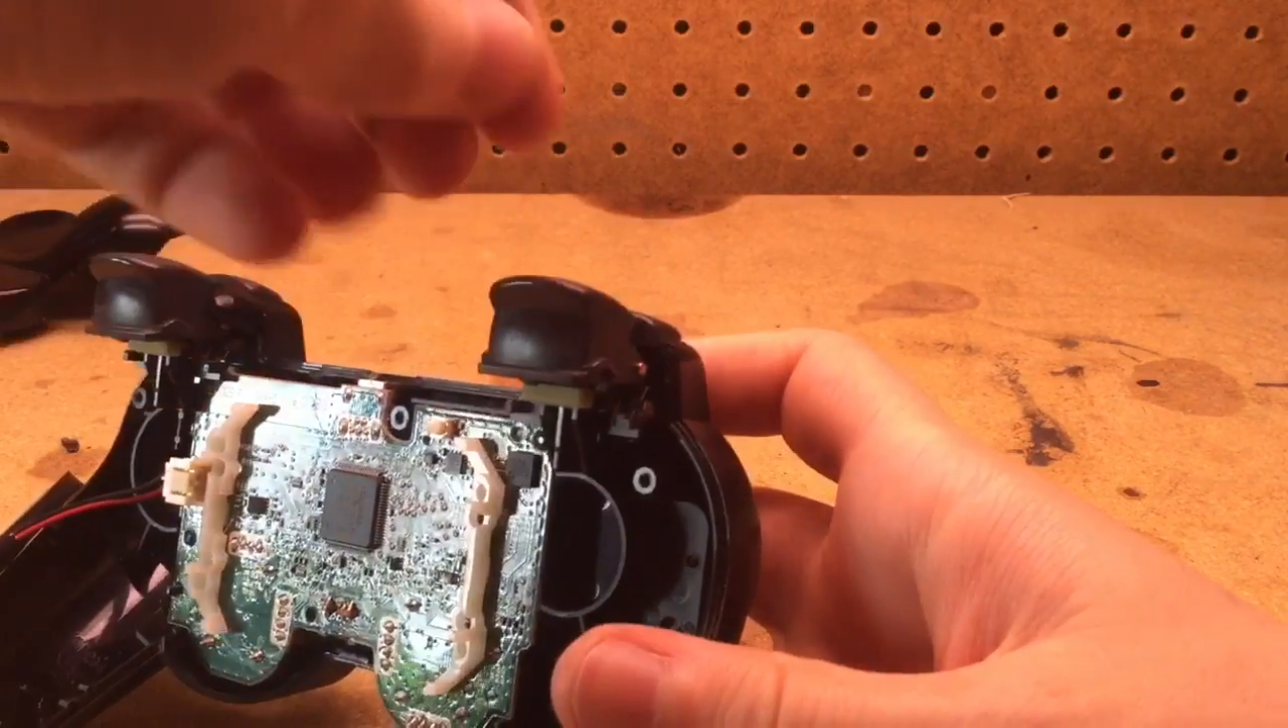Okay, so I've got the controller board back into the casing.